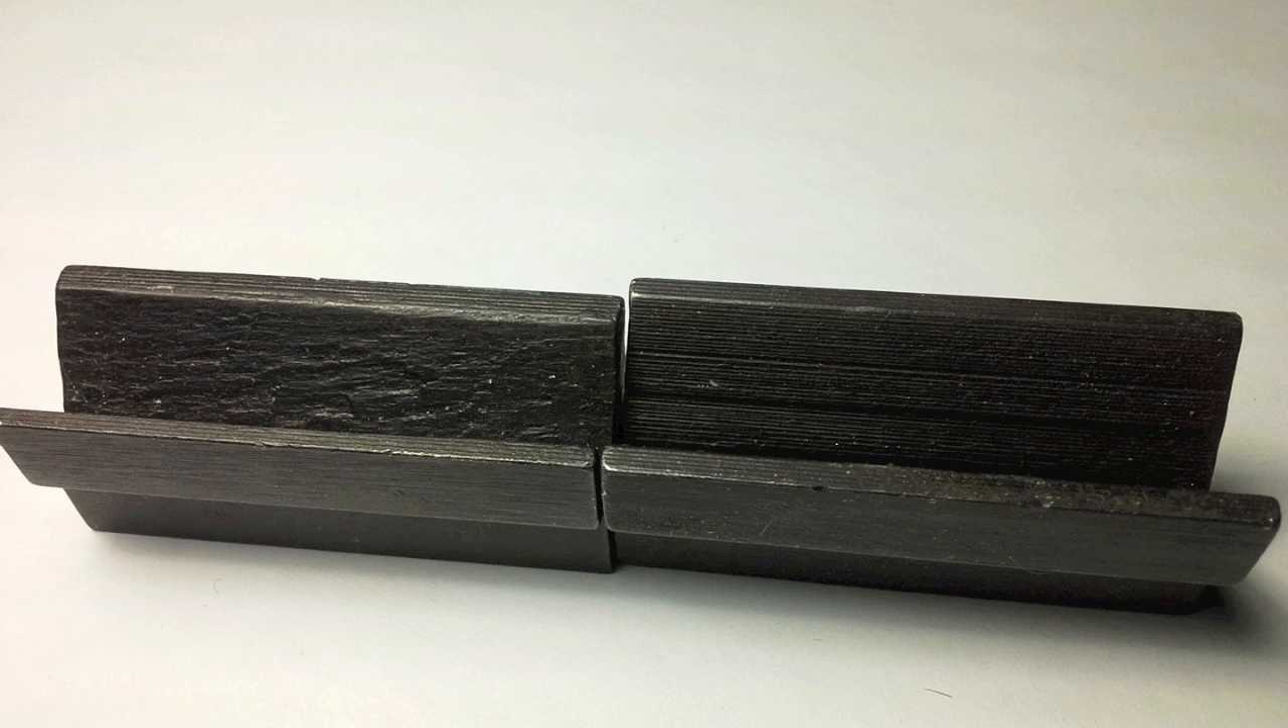But these just look horrendous as they come from the factory like this. They don't match up.